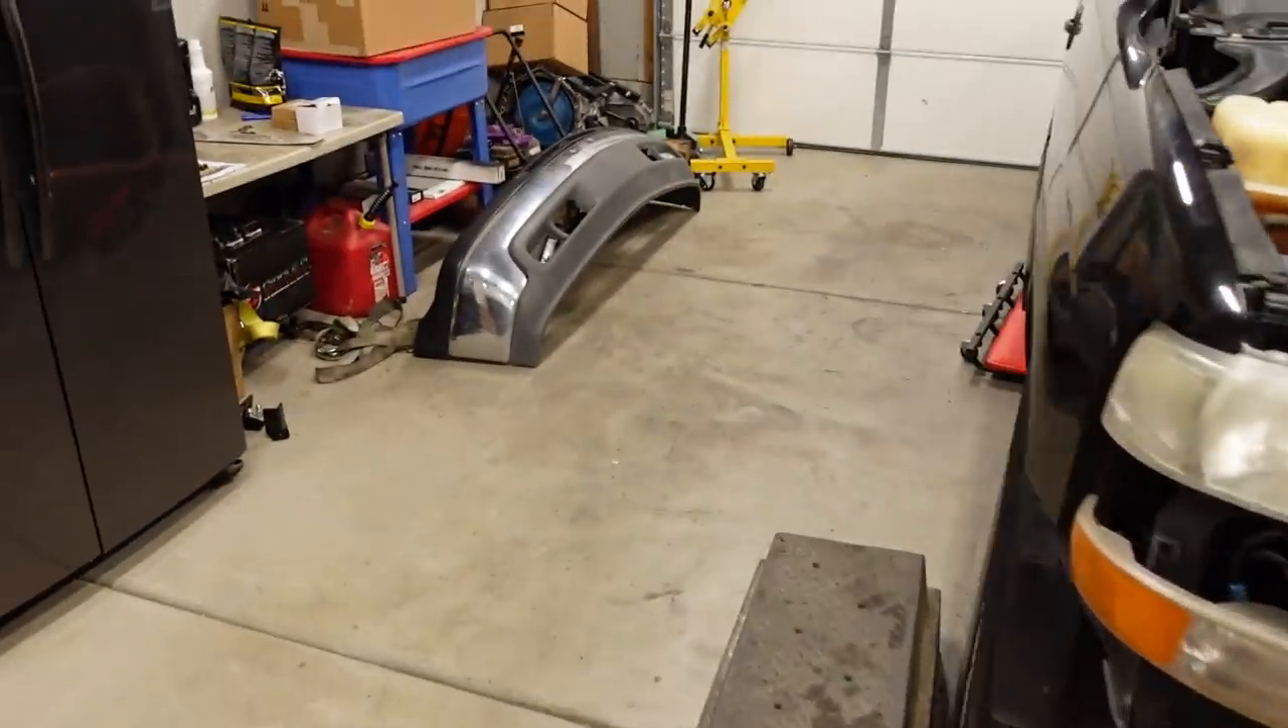And even though it doesn't look like it, we're pretty much 85 % done on the front end. The bumper is just off because I'm waiting on a set of fog lights.